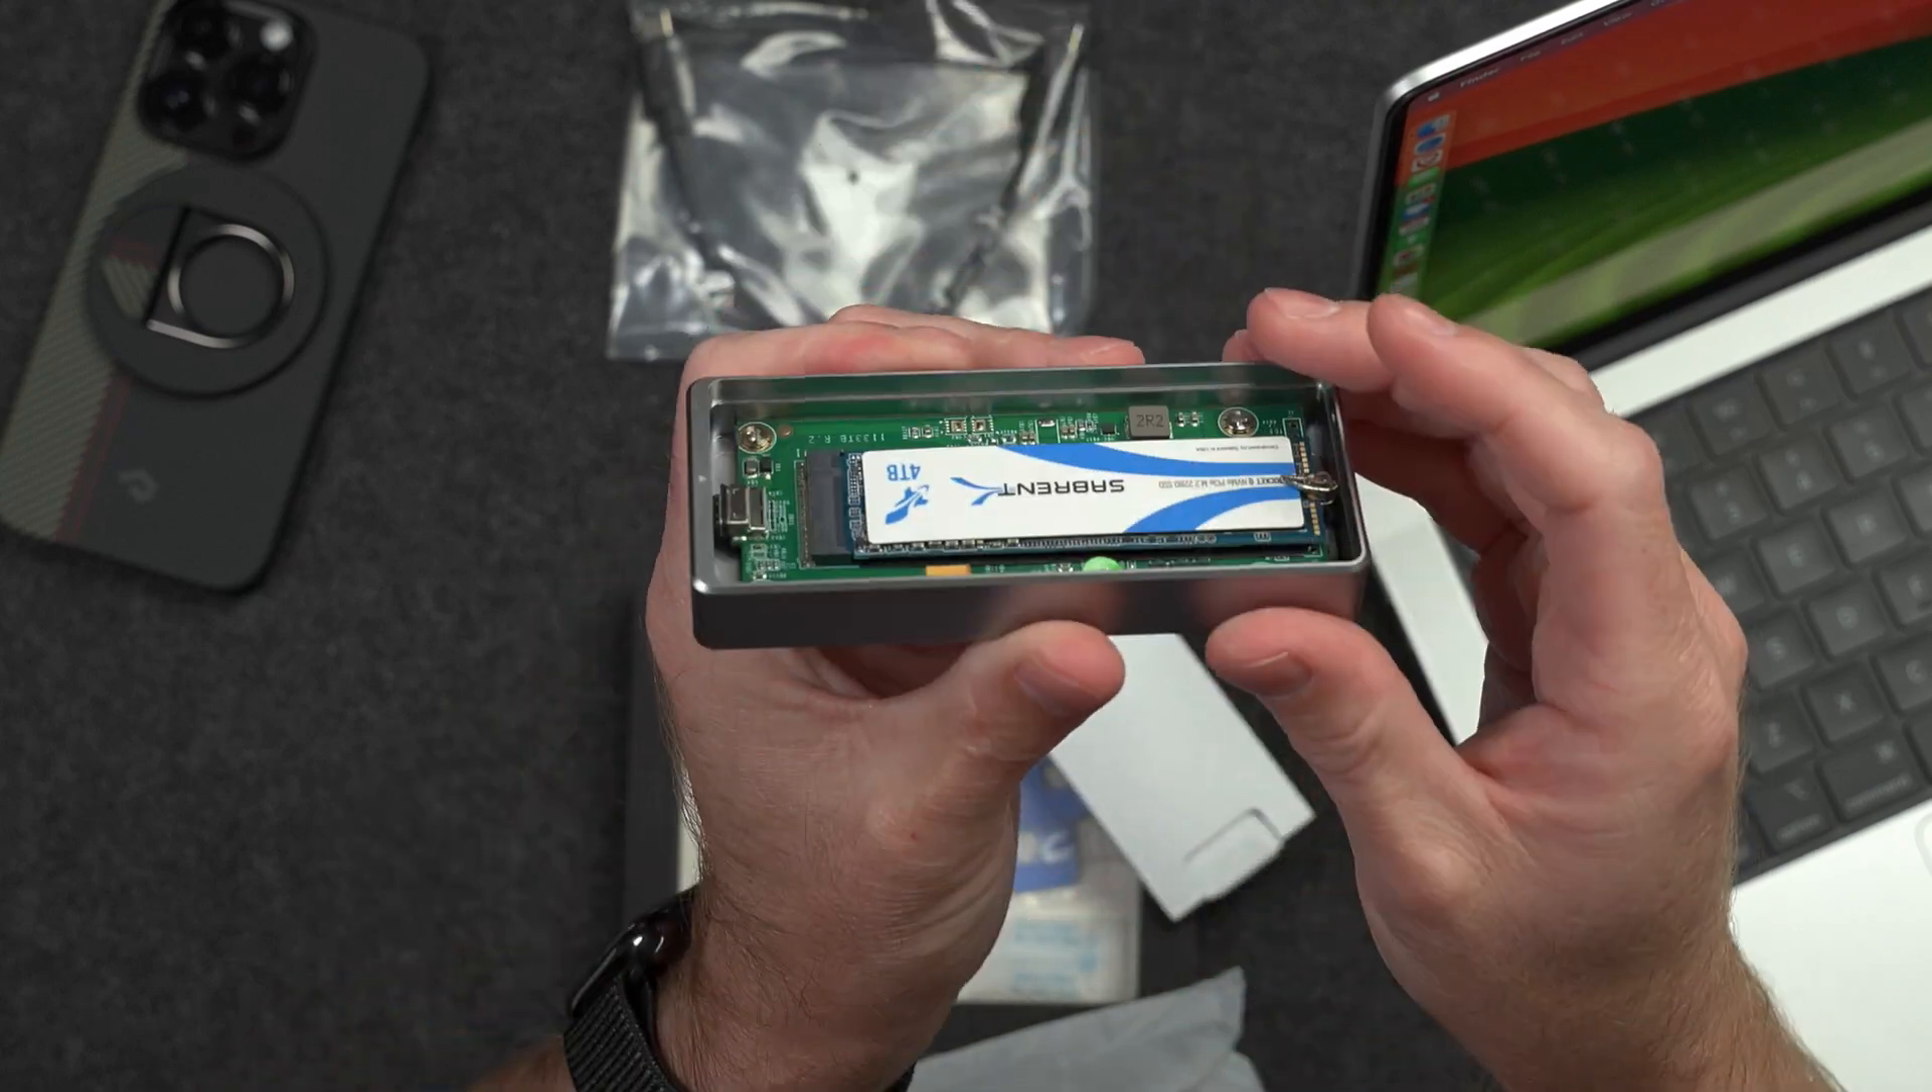The drive is now installed inside the enclosure.